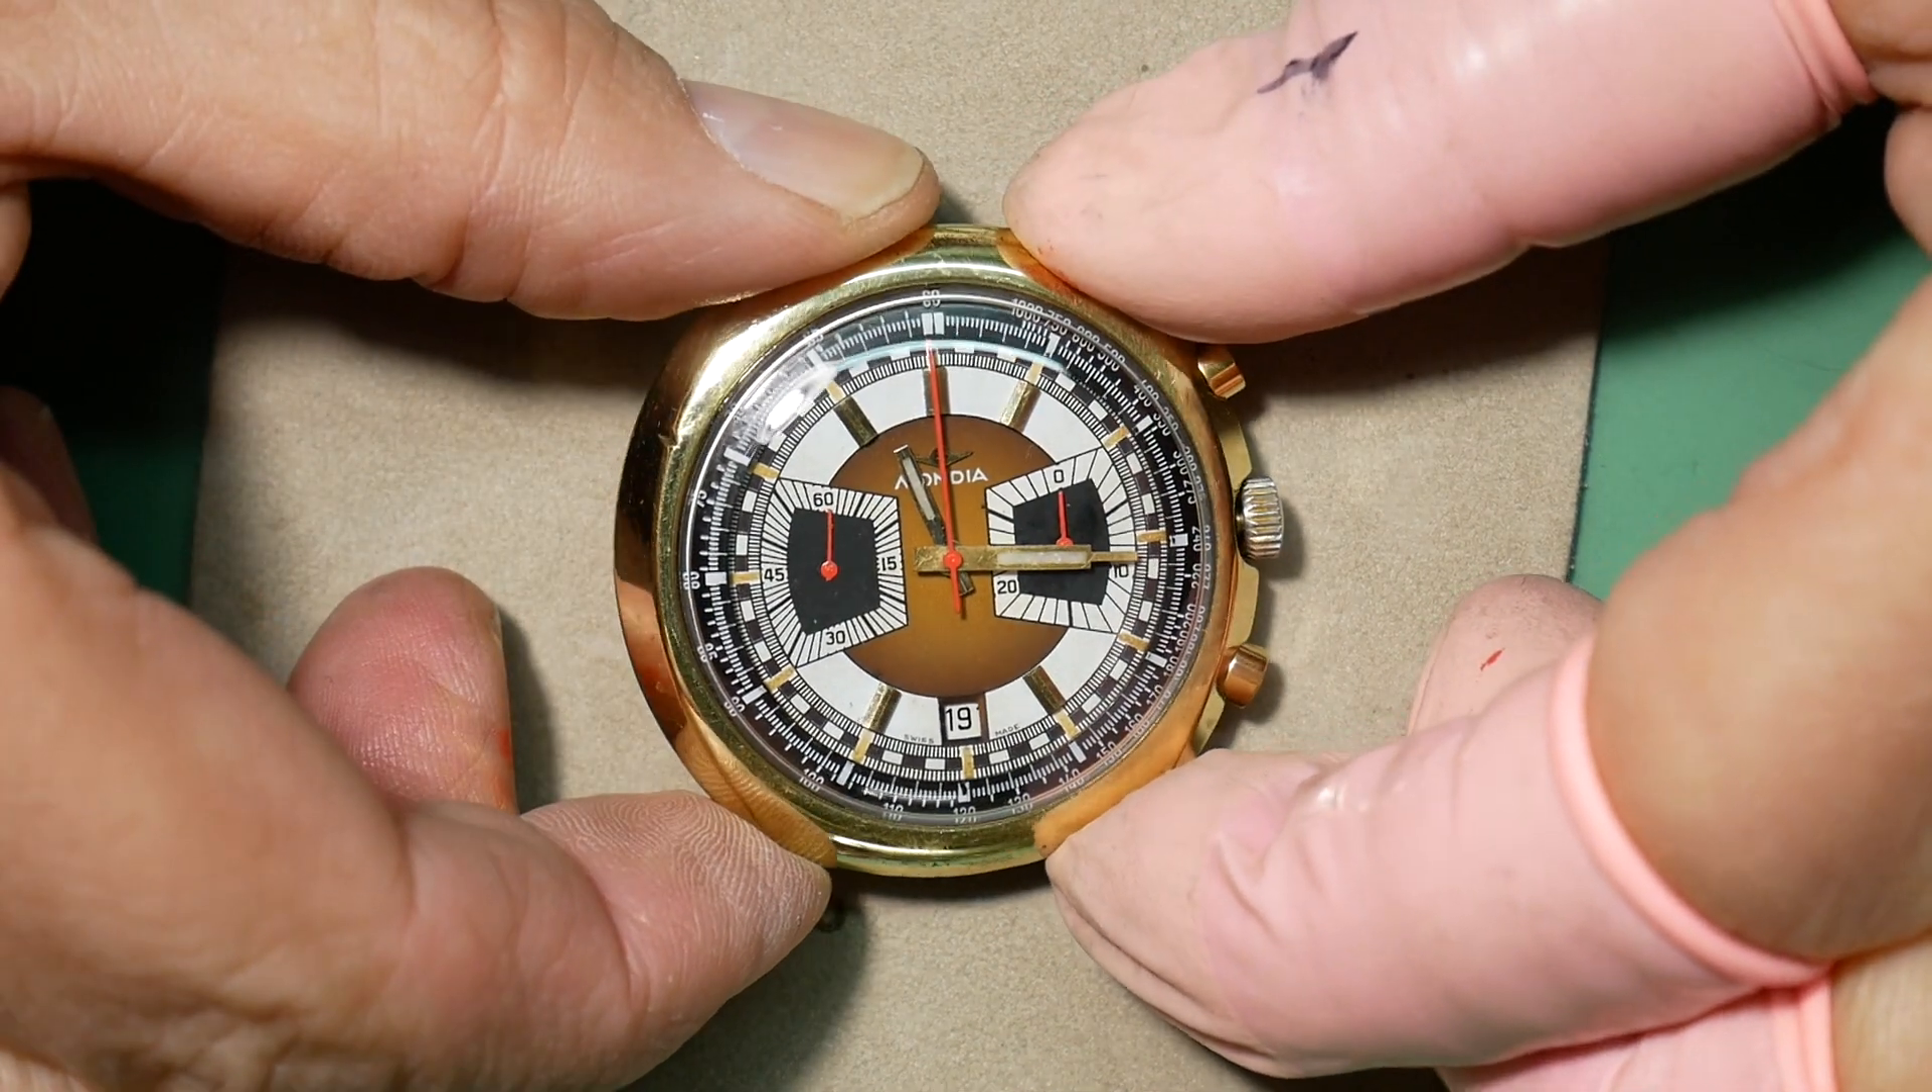Sostanzialmente l'orologio così è finito adesso non resta che mettergli un bel cinturino.